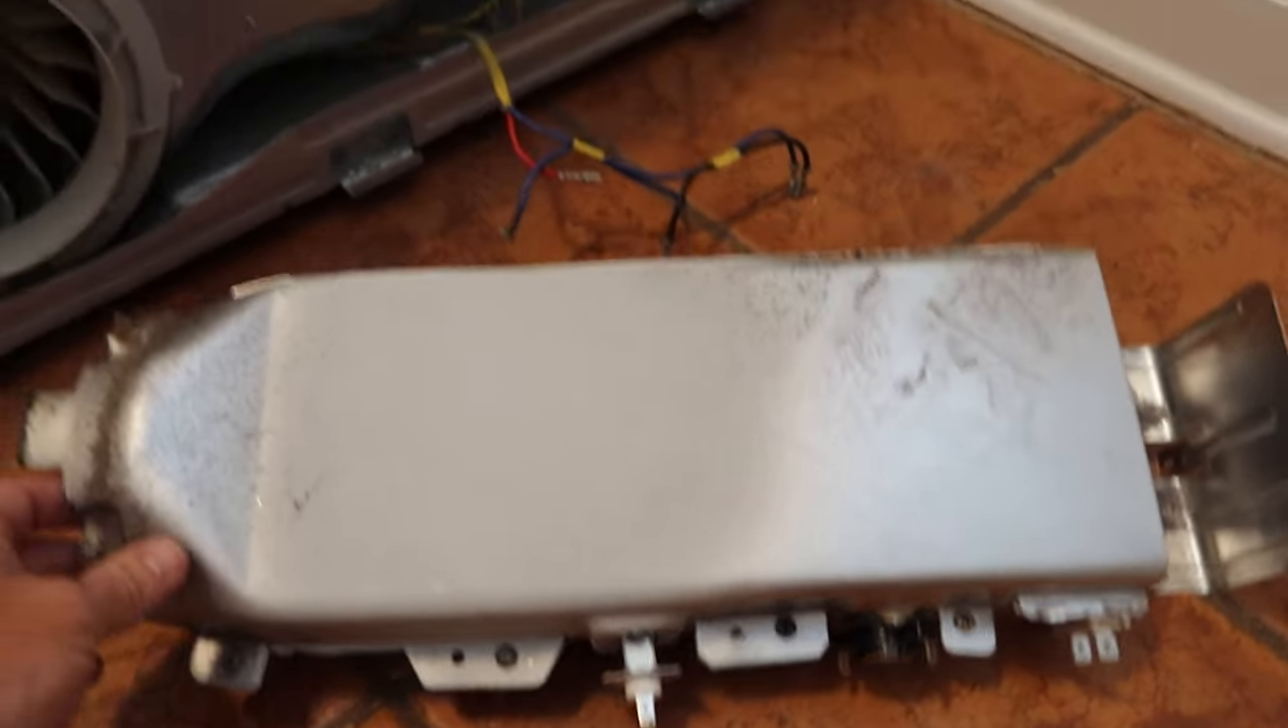Alright so we've got the assembly completely removed.